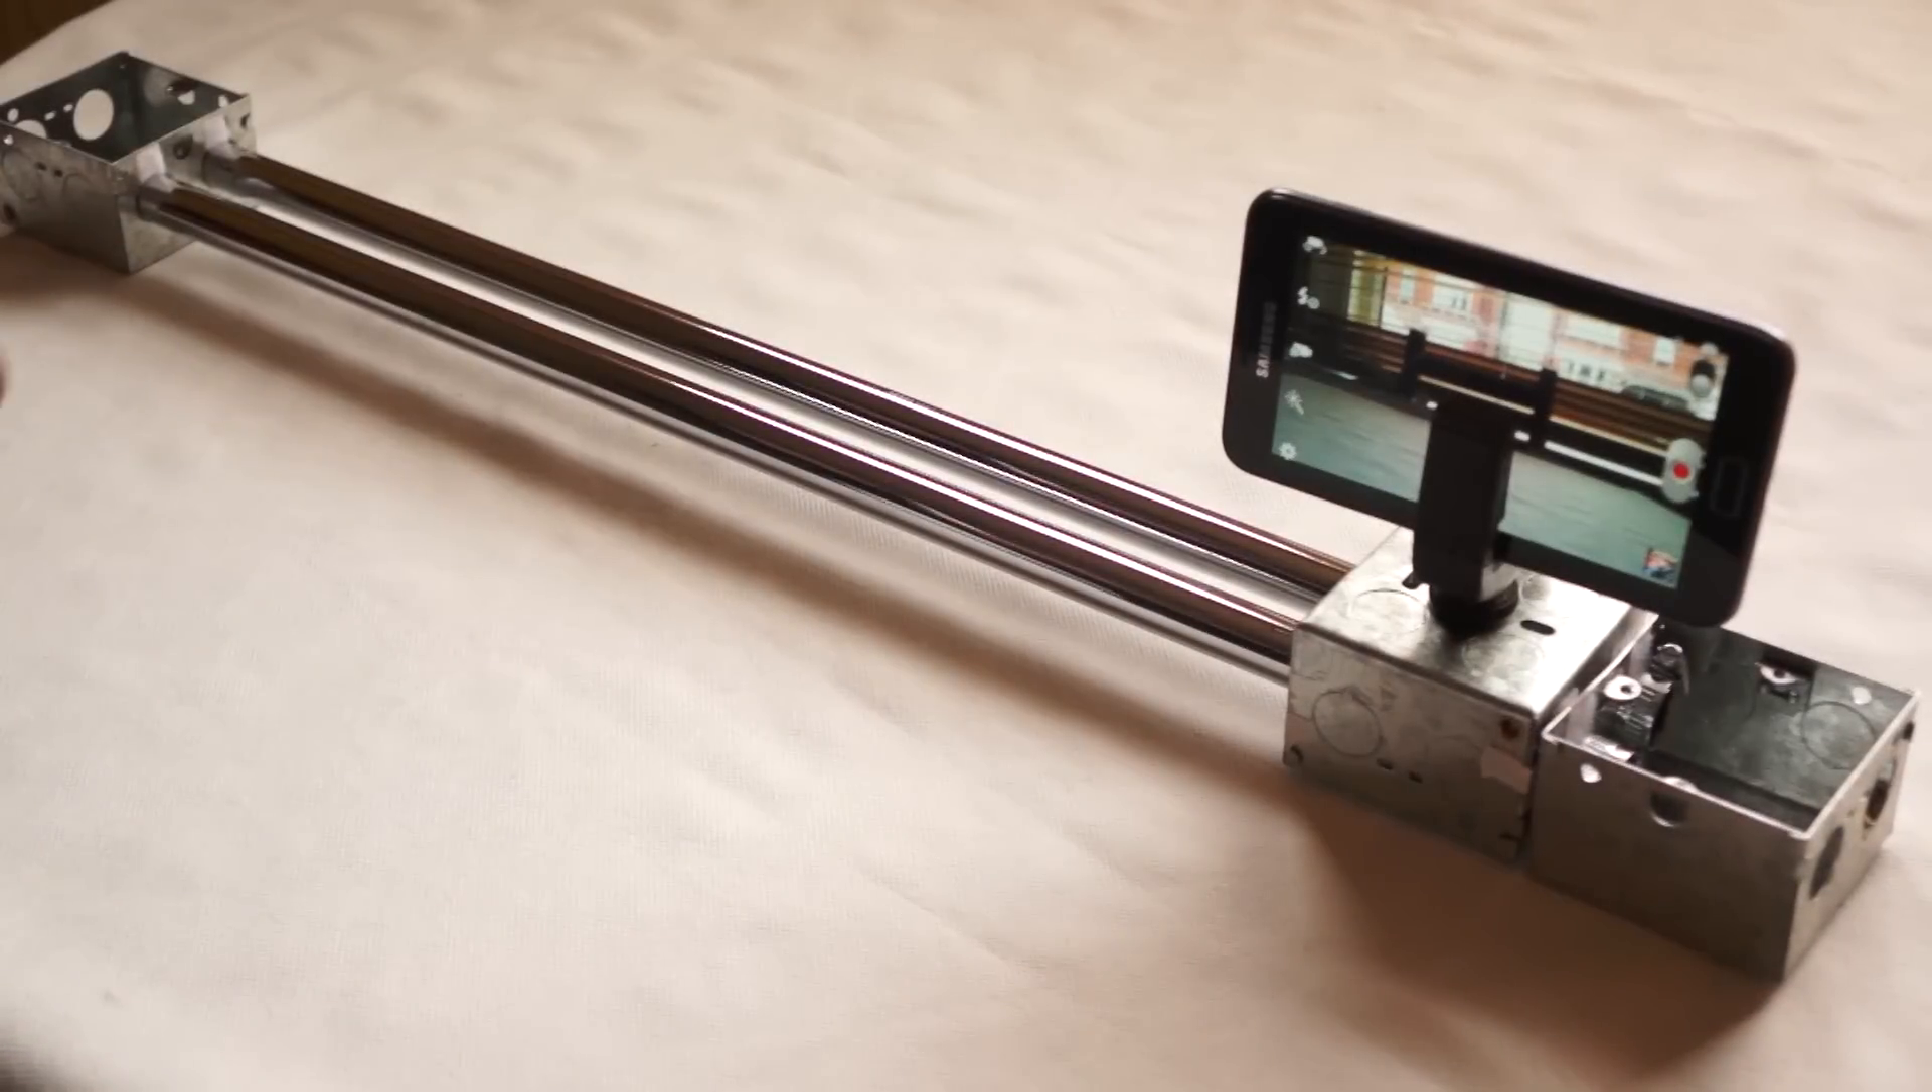So here it is with the smartphone mounted.